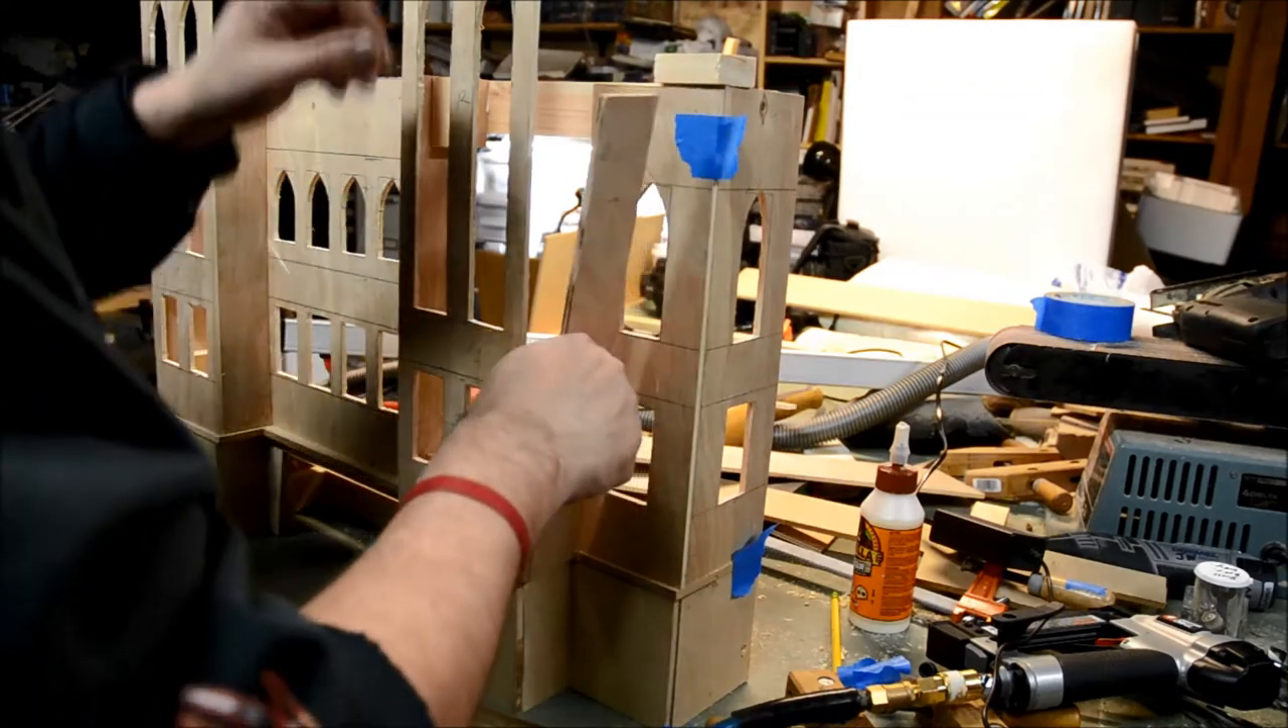What I got here so far is most of the walls are already up.